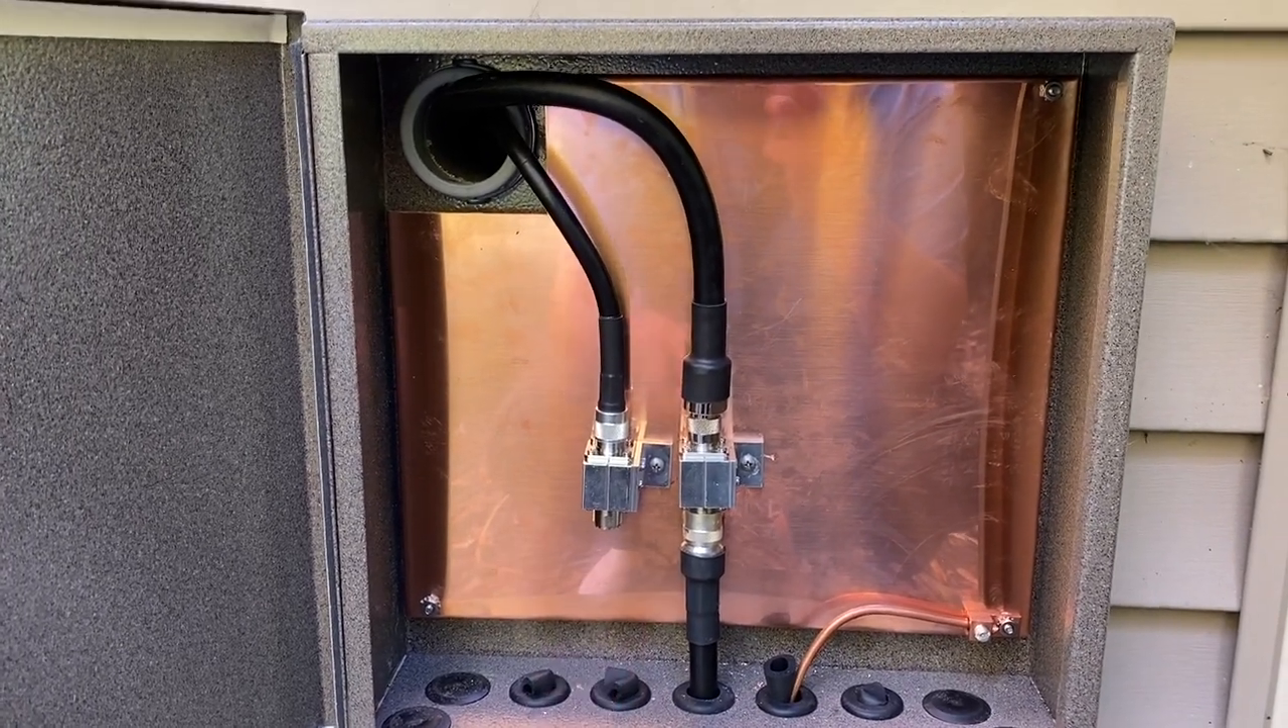Here on the left you'll notice we have a lightning arrestor with nothing on the bottom.